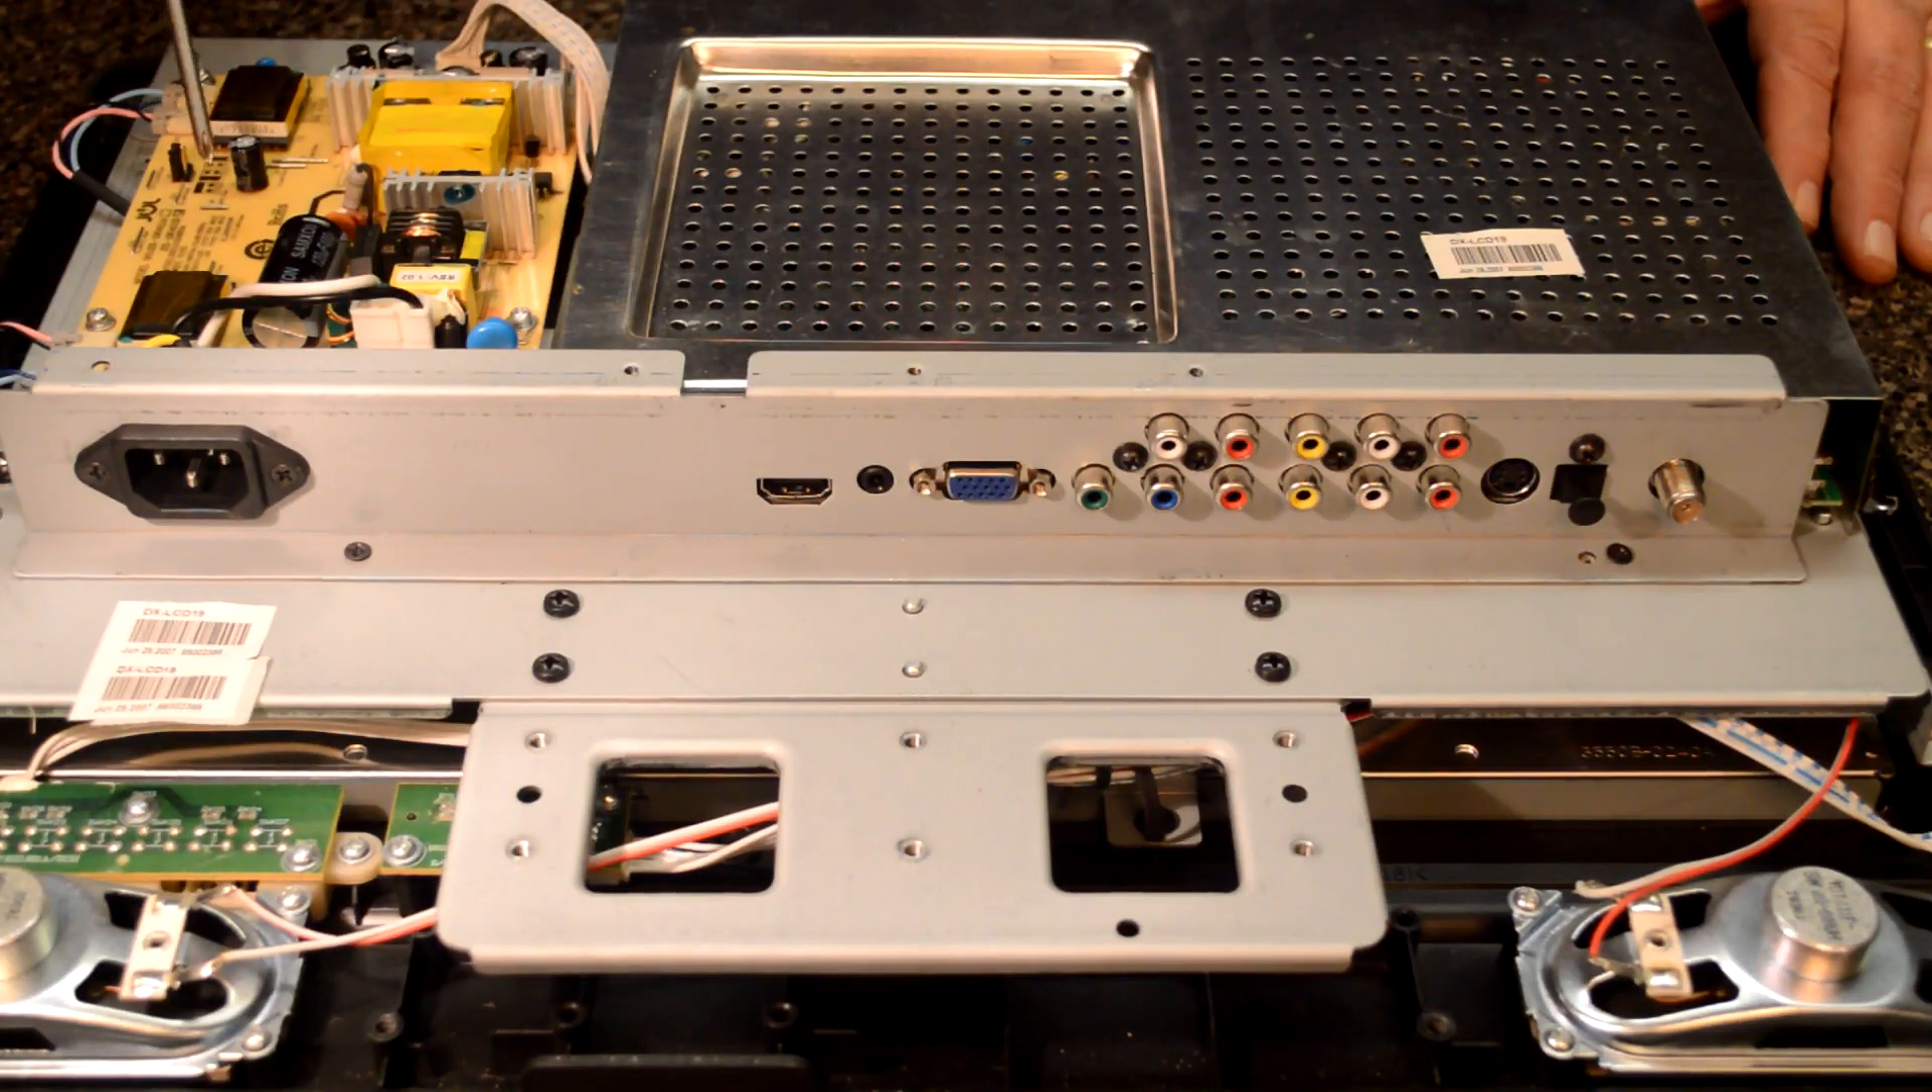Okay, we have the cover off, and the part that we're interested in is right here, this circuit board.